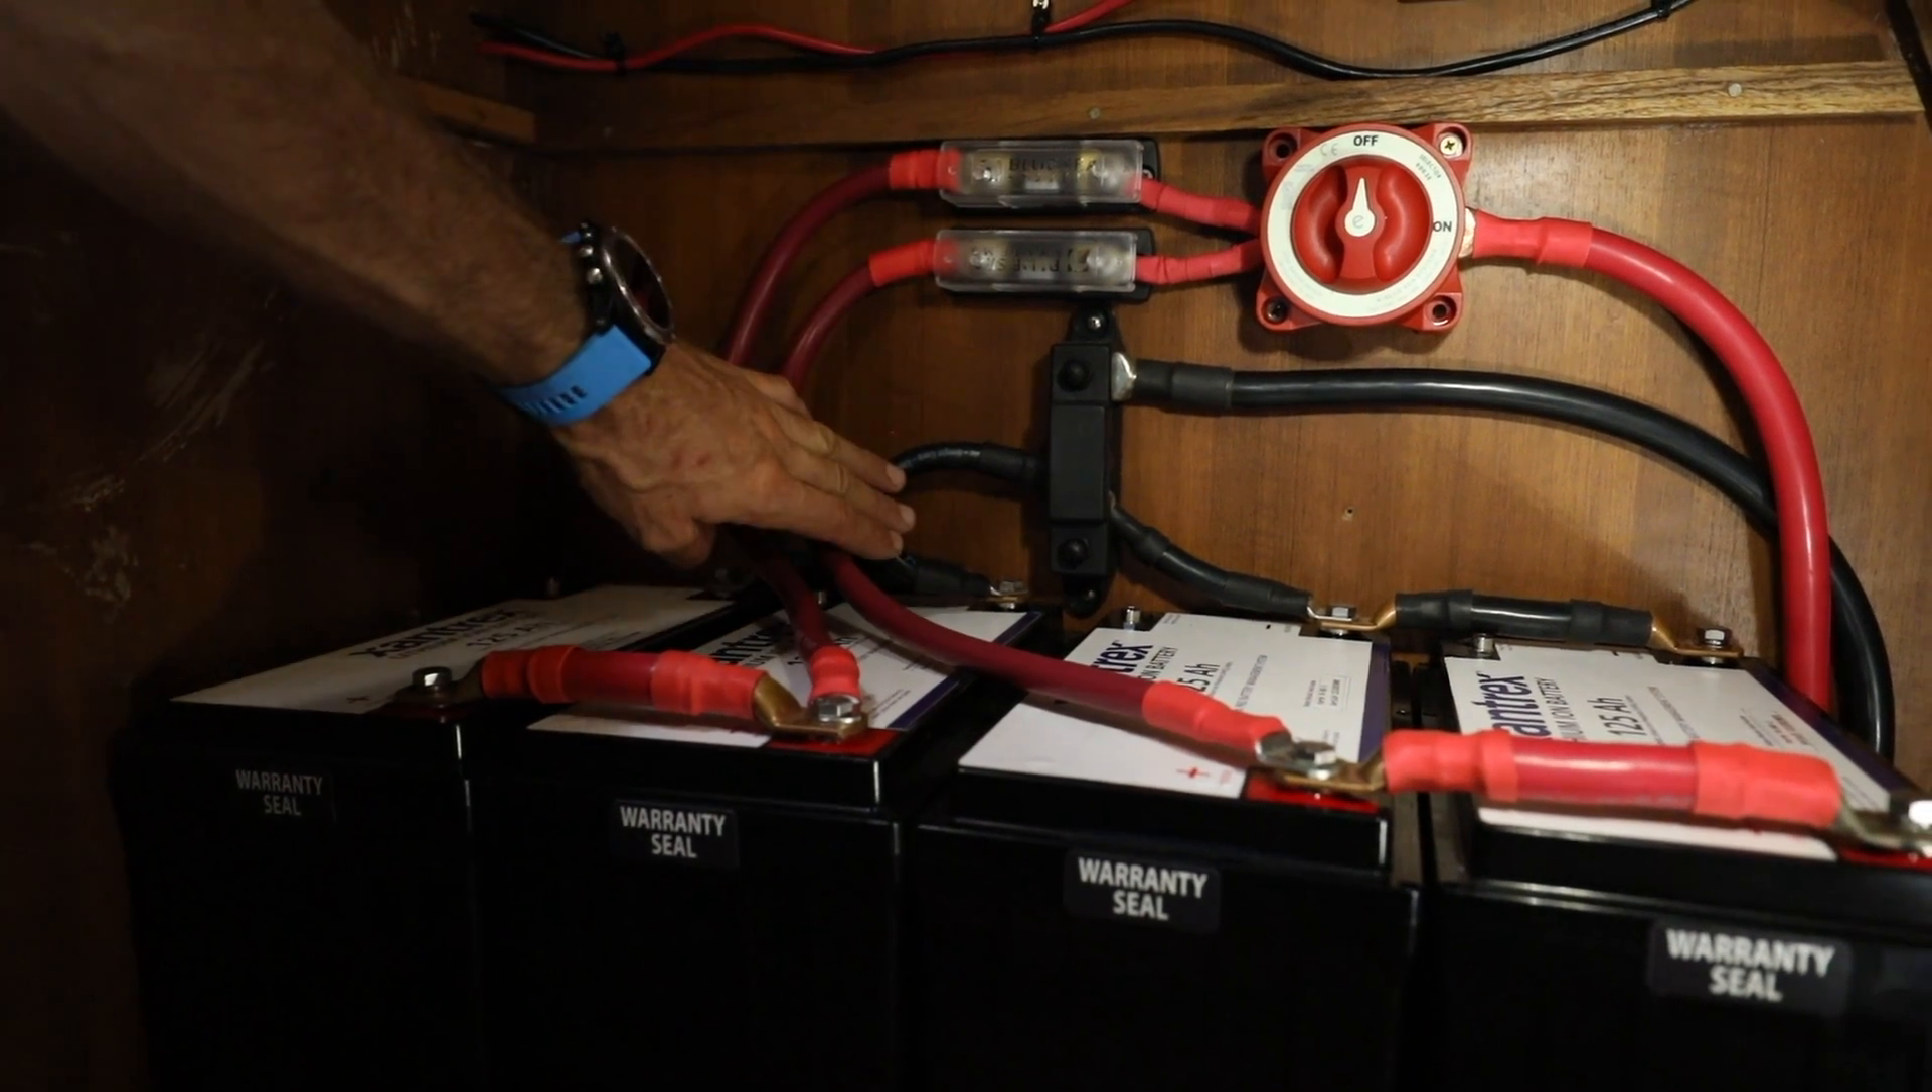So now the installation or the bulk of it is complete. We have our four batteries wired in parallel two and two.